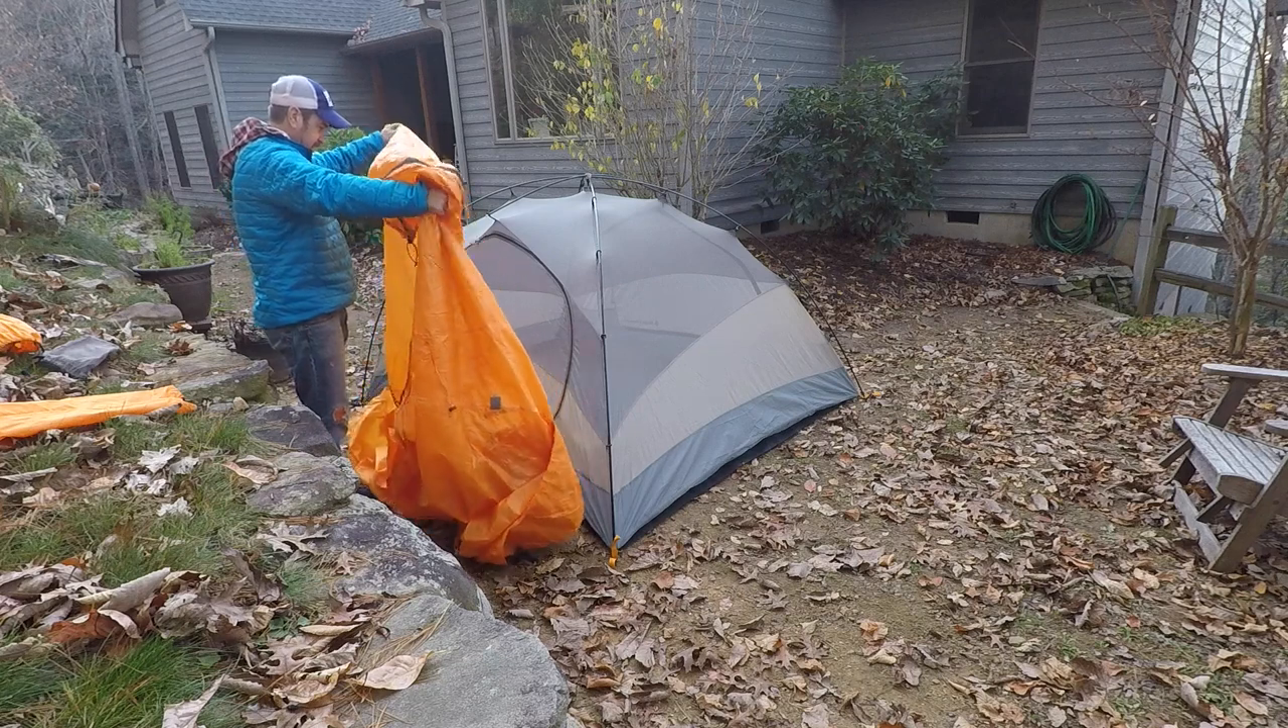So now you've got your tent set up.